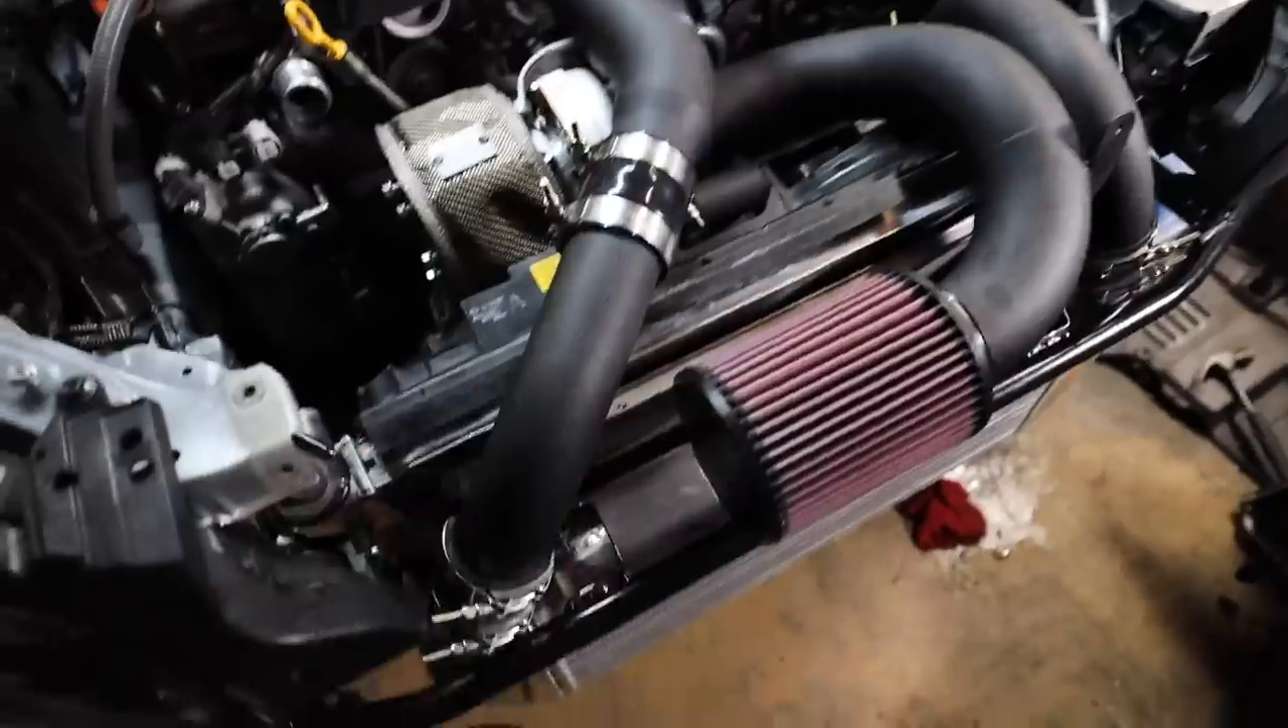We just have, like, the bare bones of the turbo kit here and on the car.